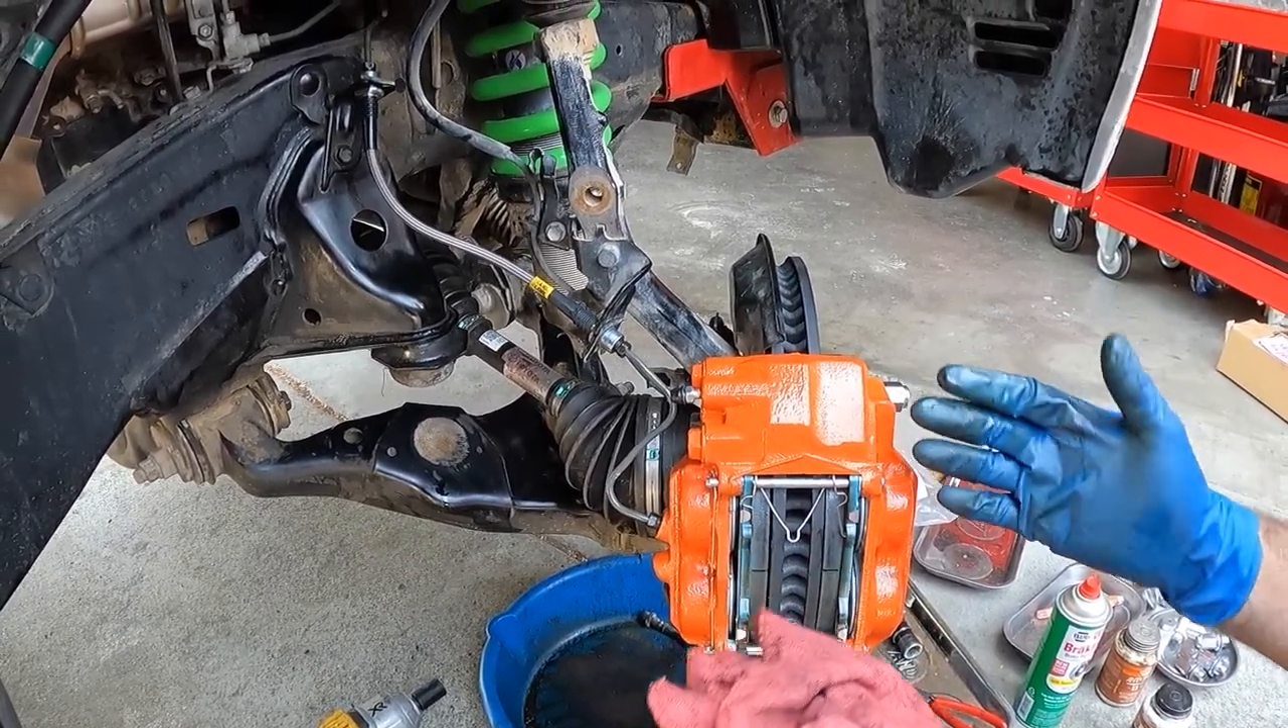And we're pretty much done with the install of the upgraded GX460 brake calipers and rotors onto a GX470.